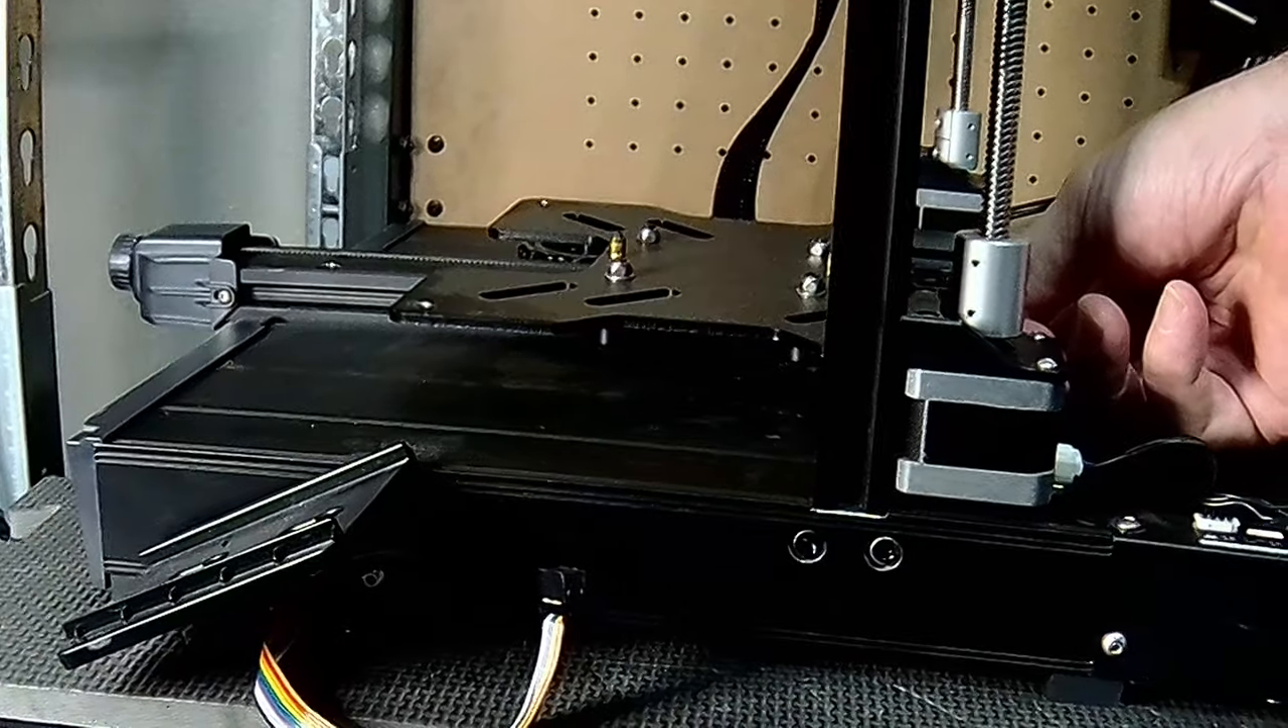So my first step, I've taken the bed totally off.